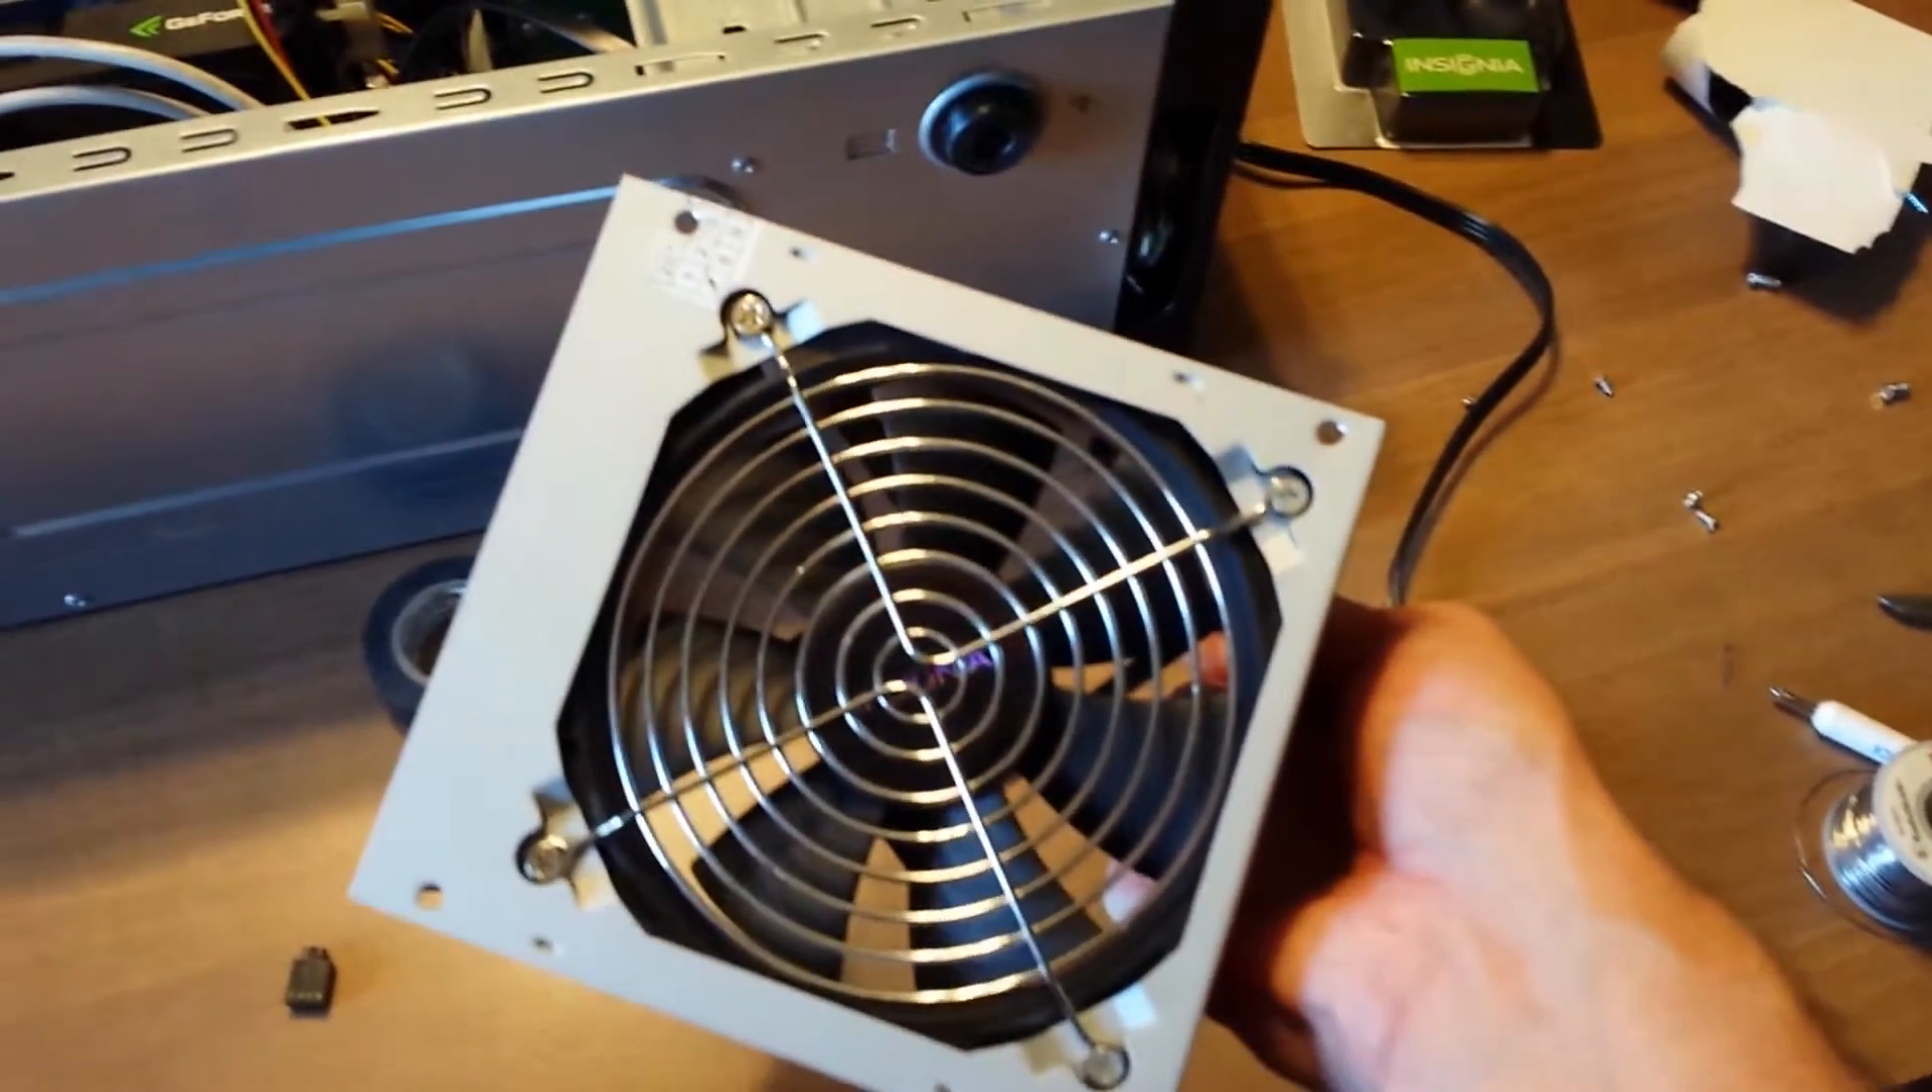All right so we now have our uh replacement cooling fan installed. We got these nice little uh shiny screws on there.